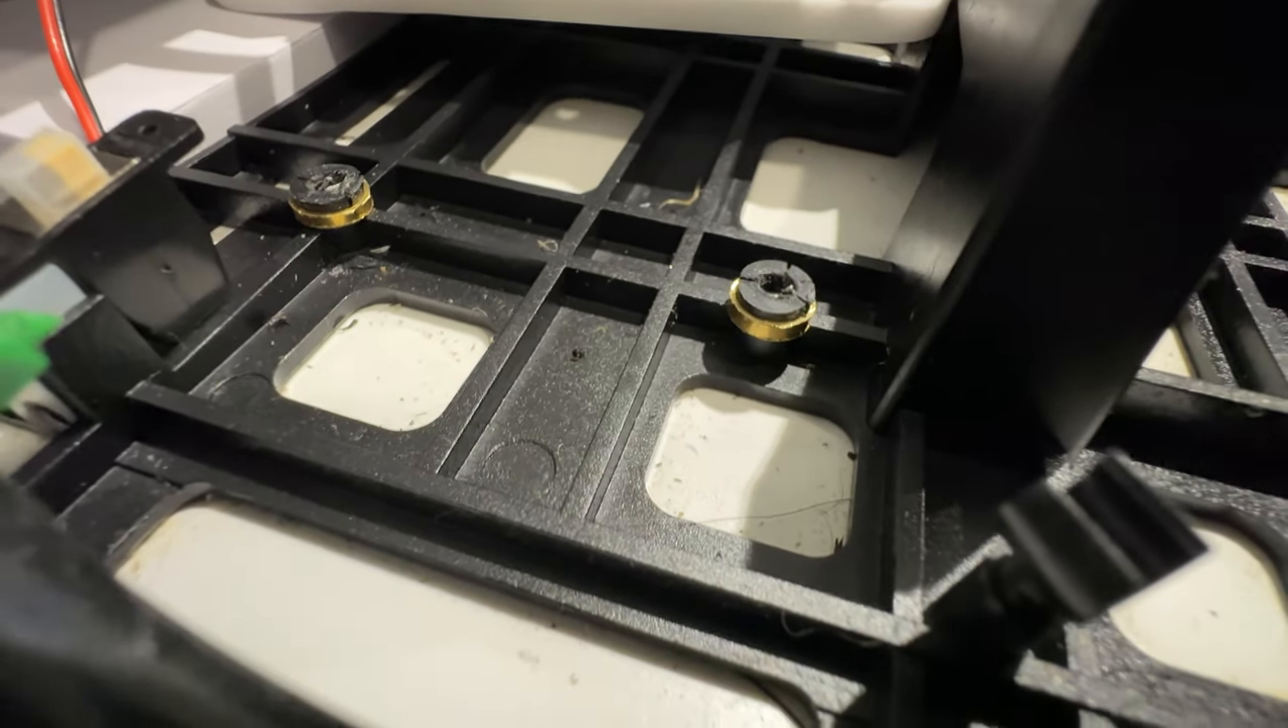So what I've done just to give you a bit of a tip is I've cut some brass tubing and I'll put up on the screen the size that I used. It just fits over the little cowling there quite nicely, the little stub.